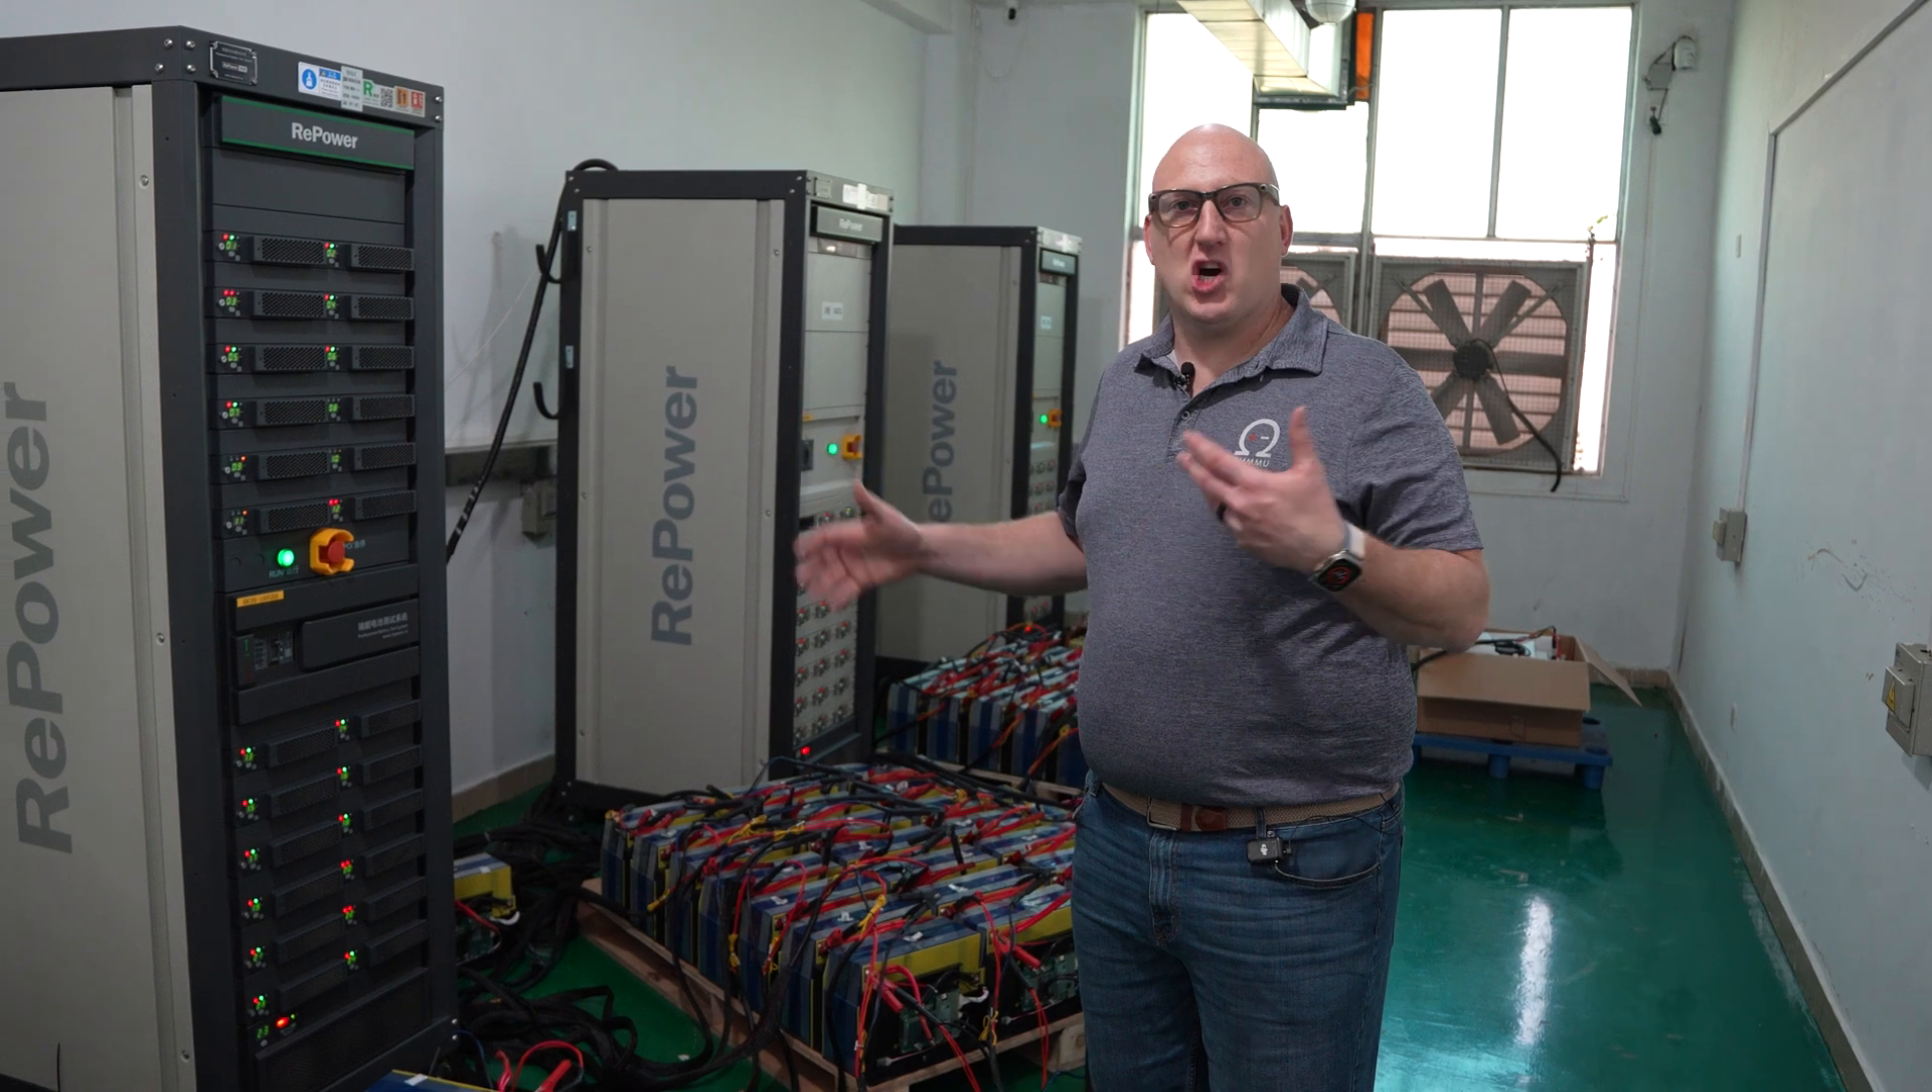These are all finished battery modules but not fully assembled into casing yet.